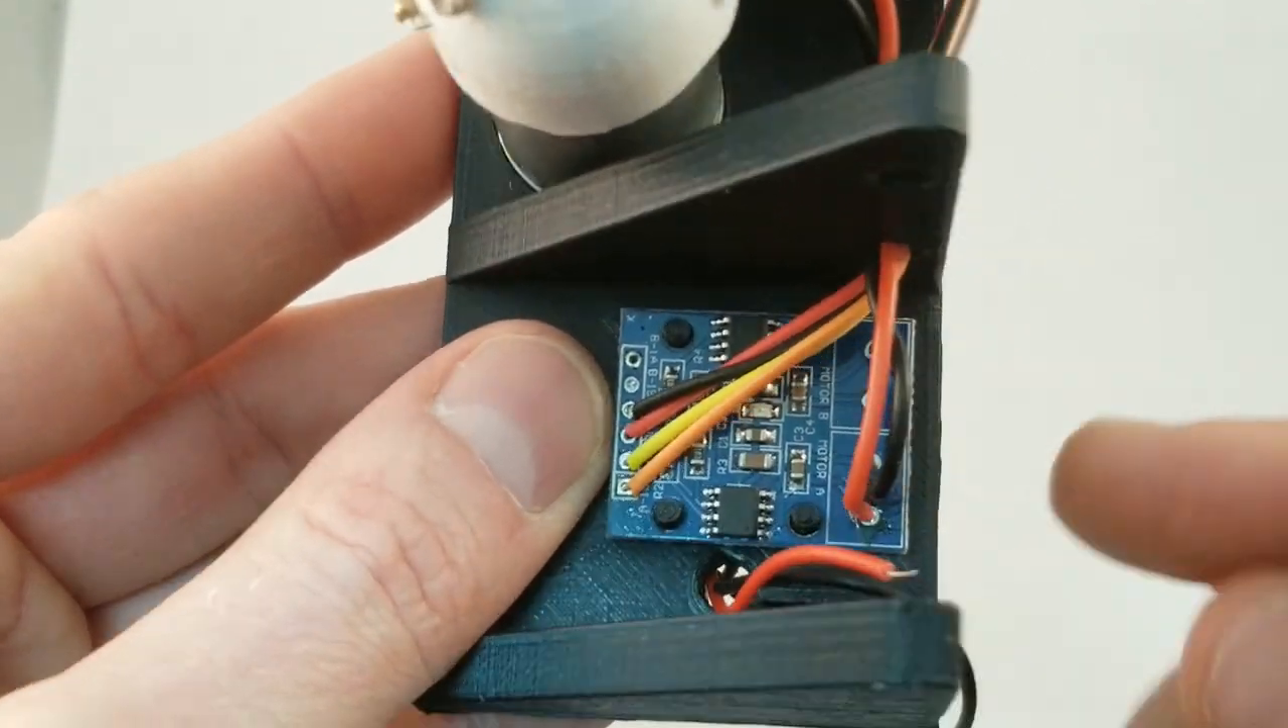And now I've installed my motor control board.